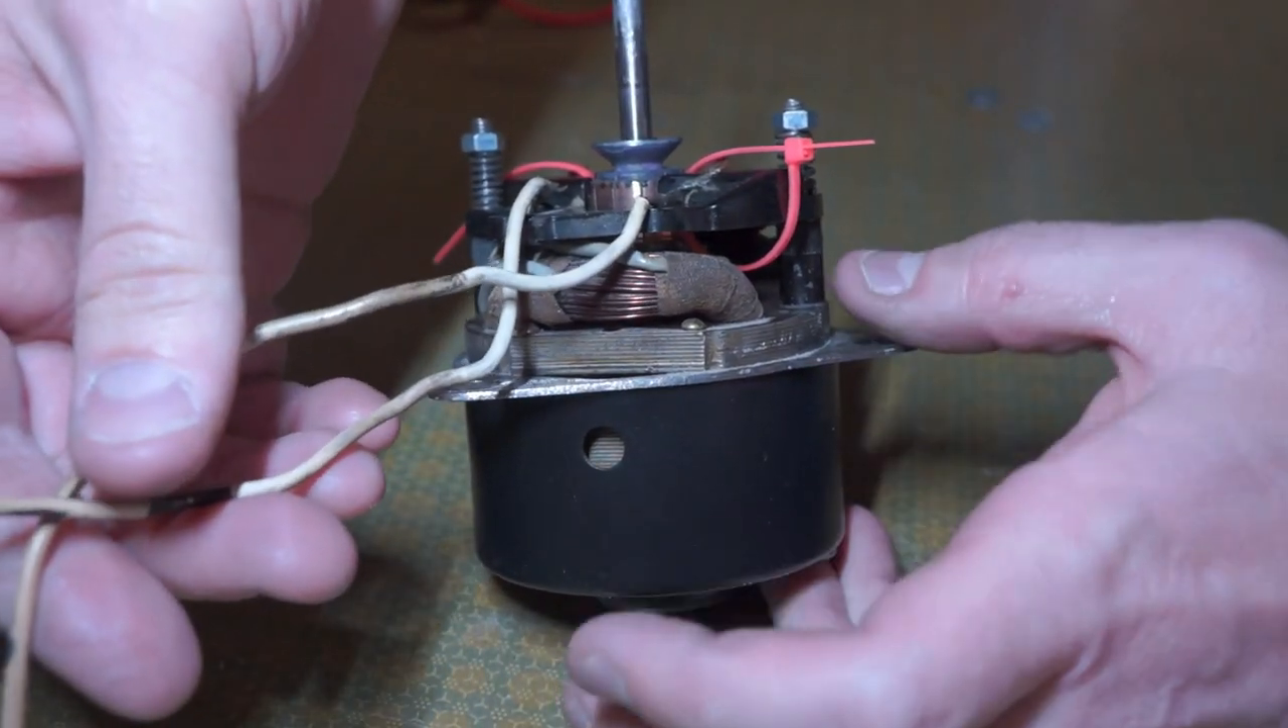I've kind of just put a nut on the top just to hold it all together while I feed through the wires.